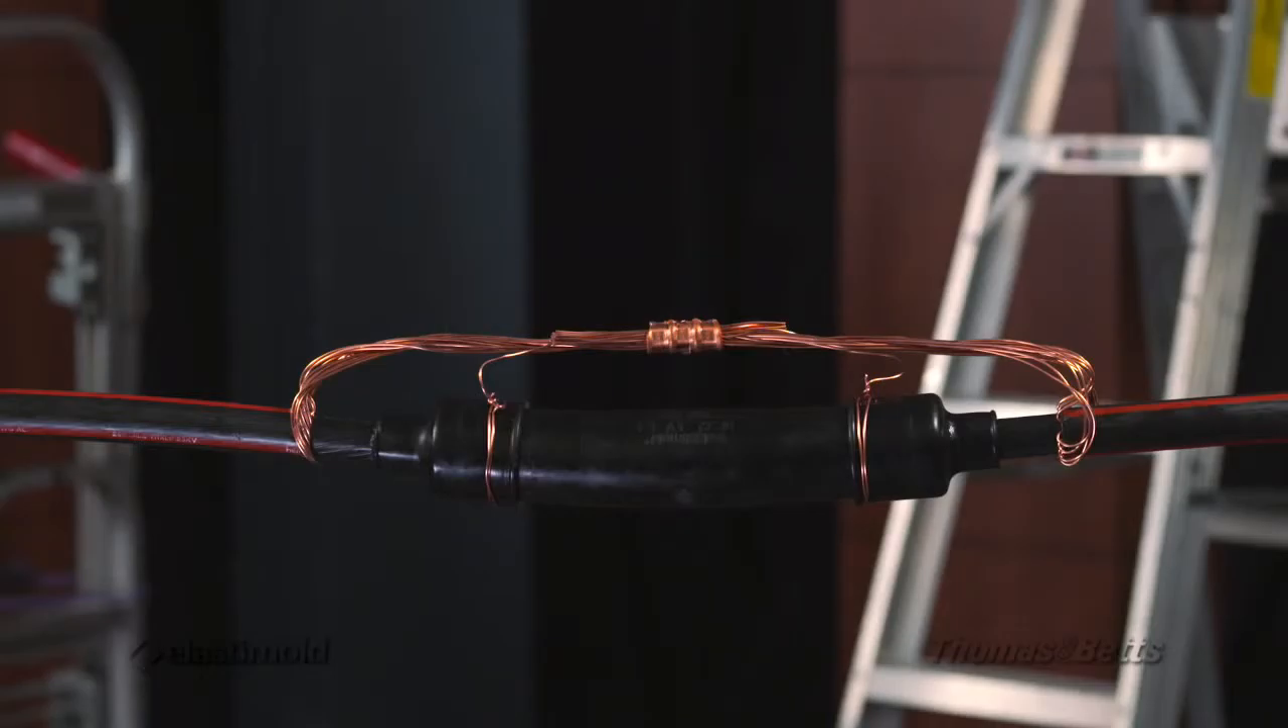Then, the installation of the shrink fit cable joint is complete.